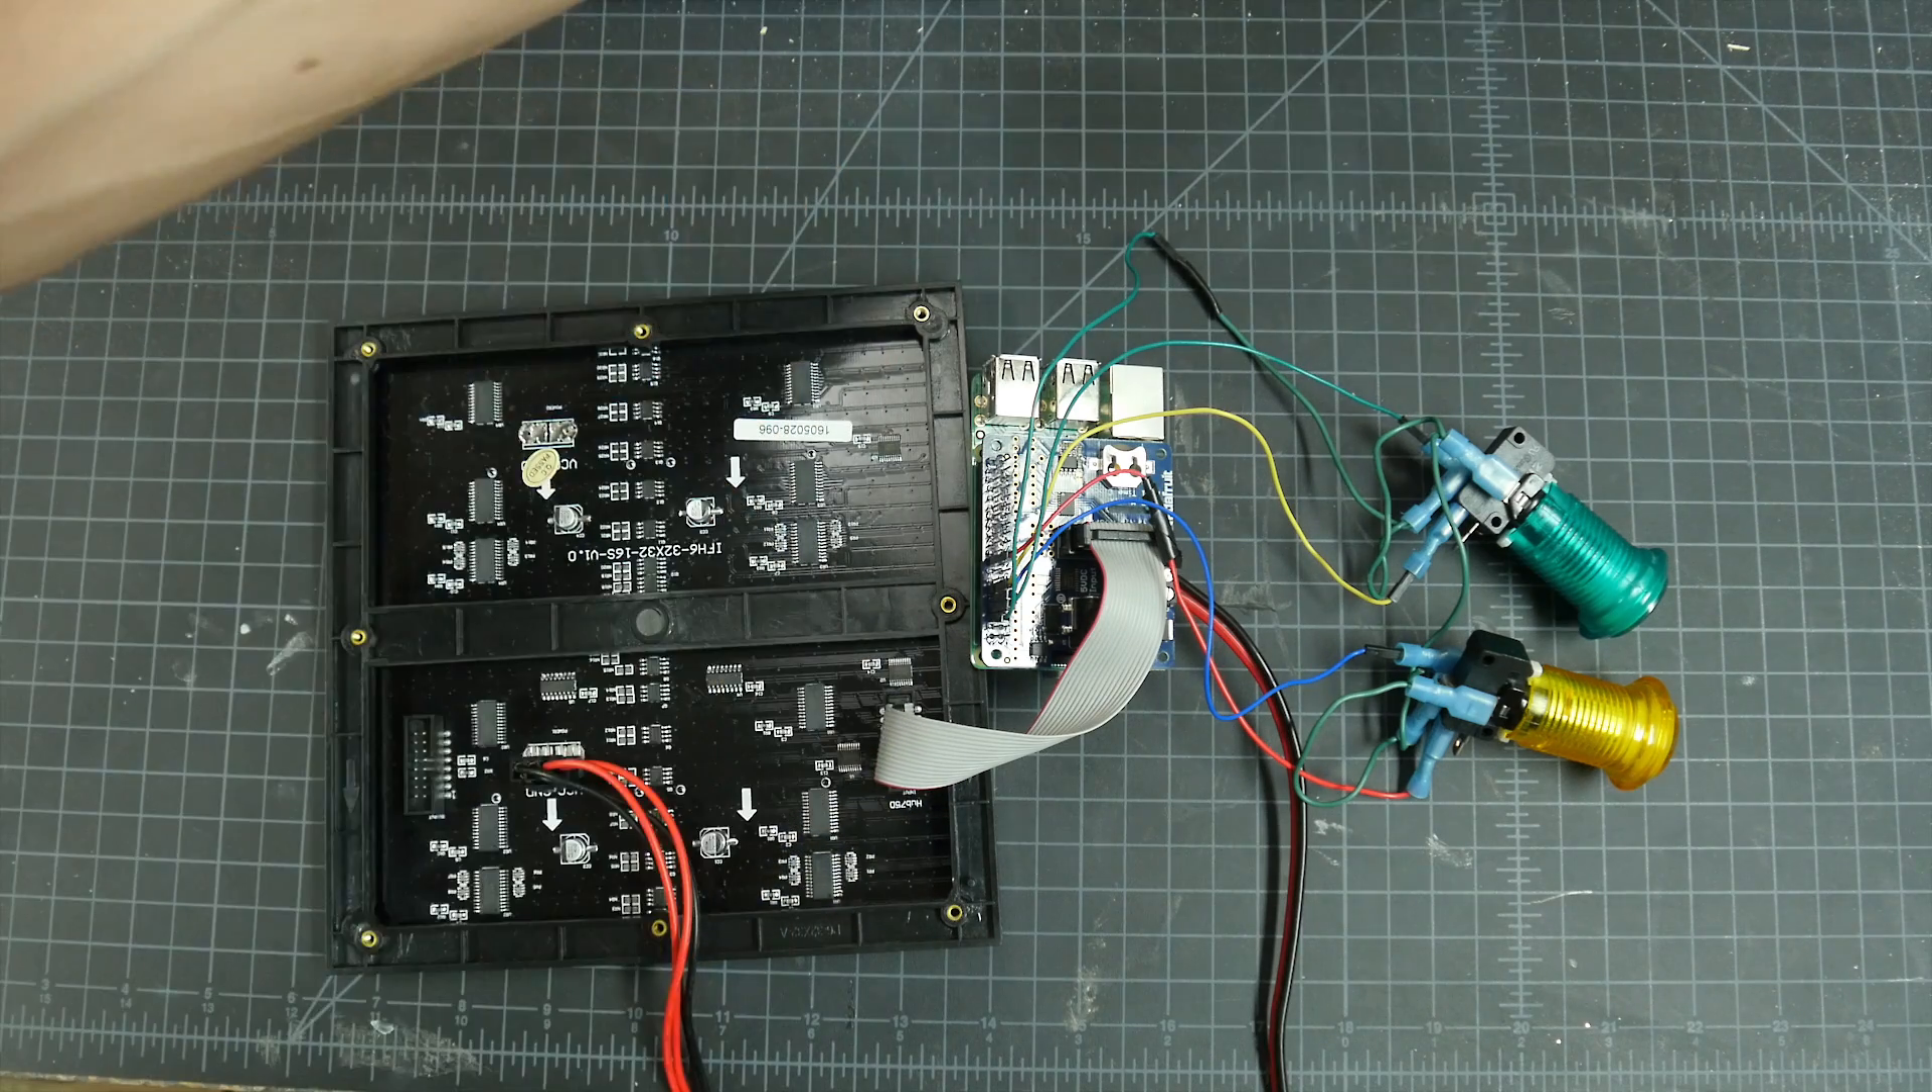I've only got two buttons set up here for testing and this wiring is all temporary.